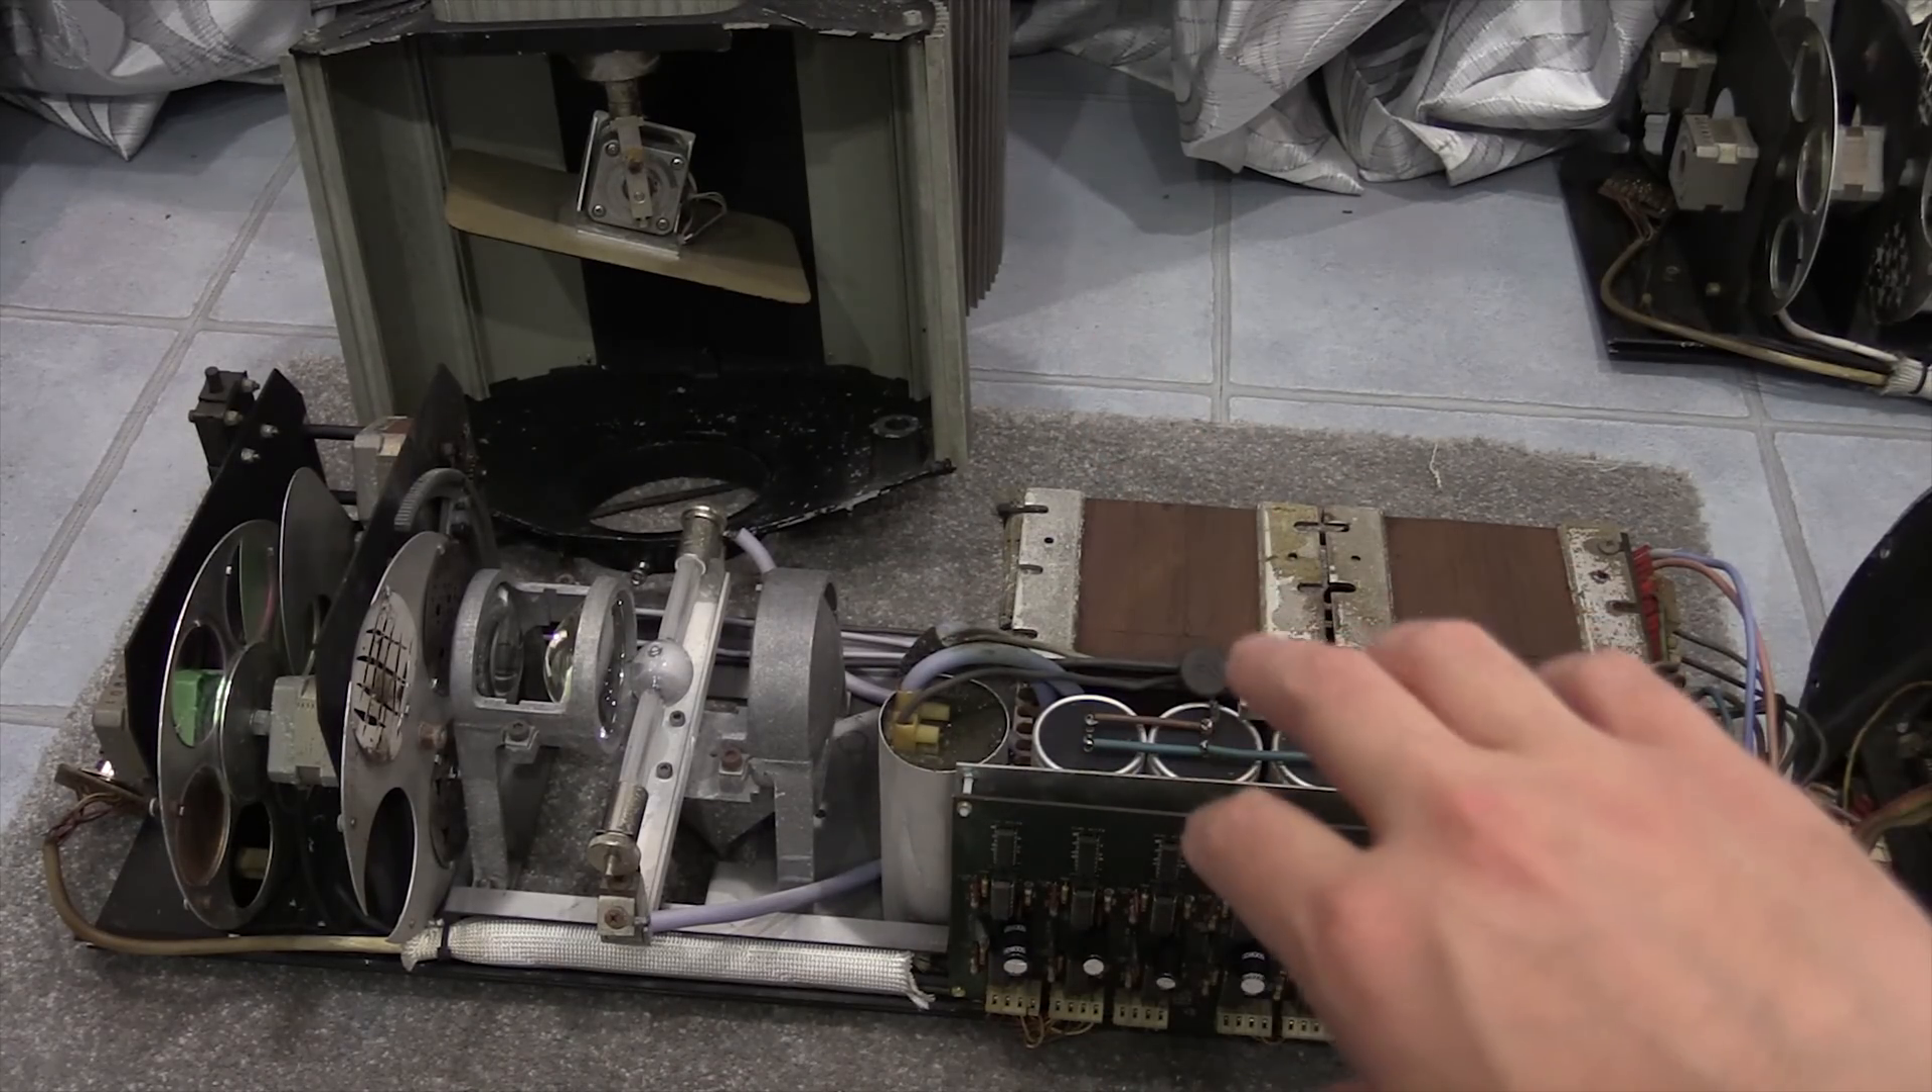Right so I've taken the light unit out of the case so that we can see what's going on.